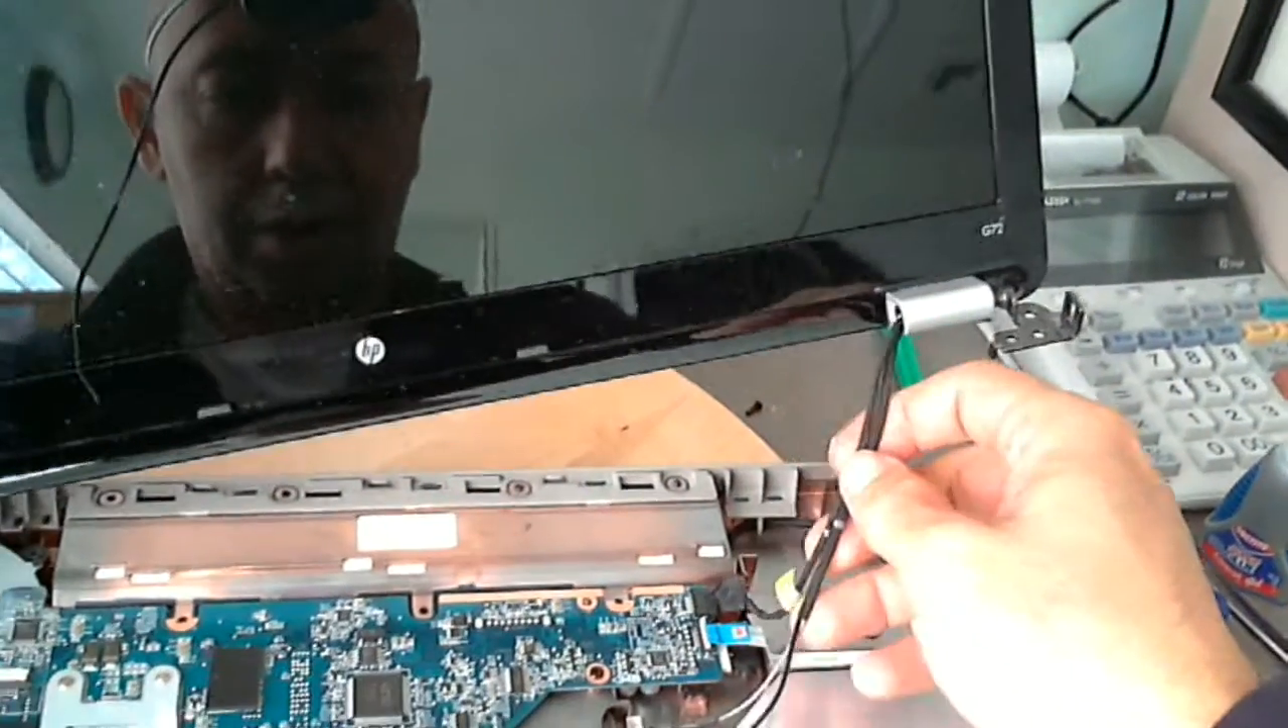Next thing we do is lift up the screen assembly. Now you'll notice there's still some wires connected to it.